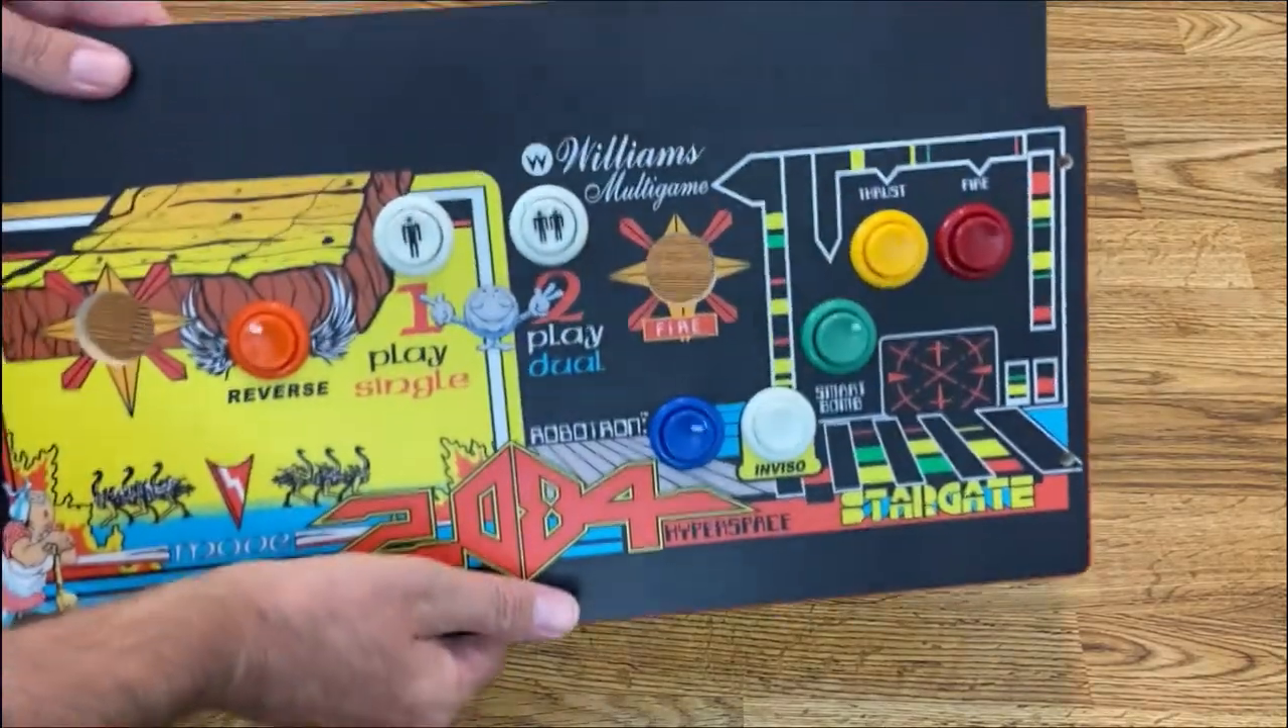Okay I'm now finished attaching the buttons on here looks pretty good.